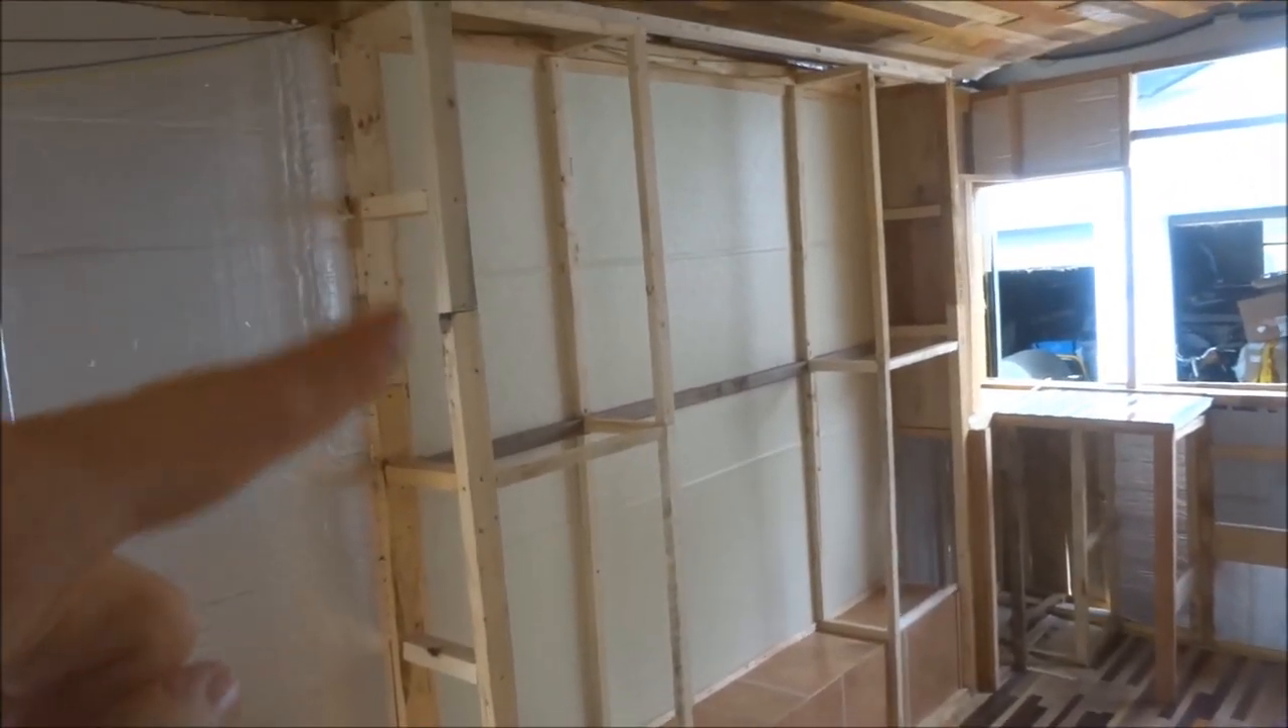This entertainment center is pretty much framed I still need to put up you know the walls and the flat surfaces here.